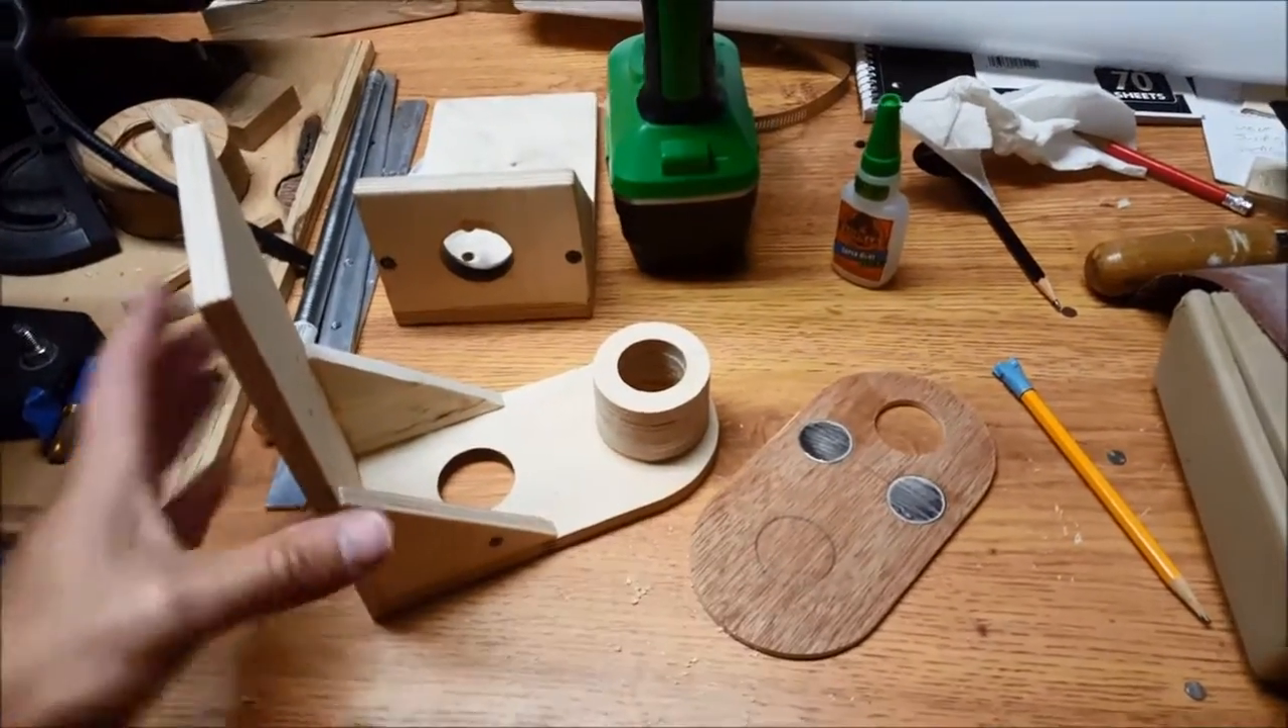We've got the sides assembled. Everything's glued up and screwed down.